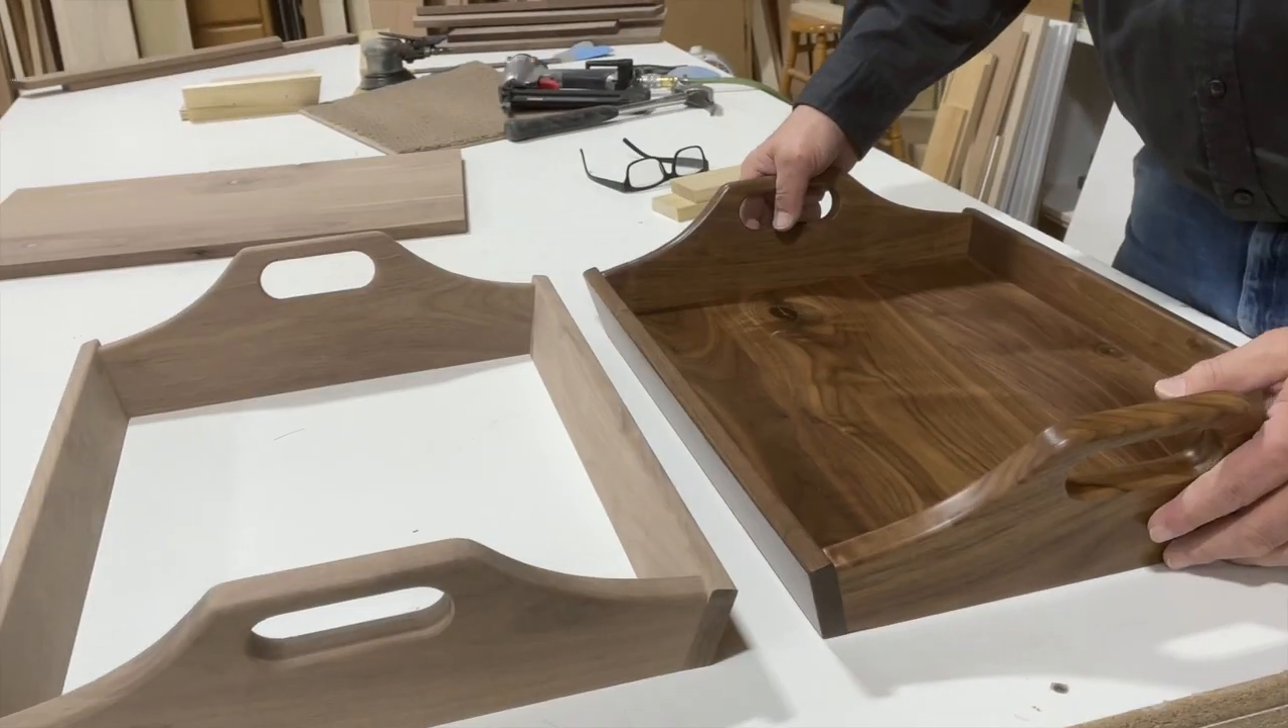You can see that we have the sides of our tray together. And you can see how that looks like our original design.